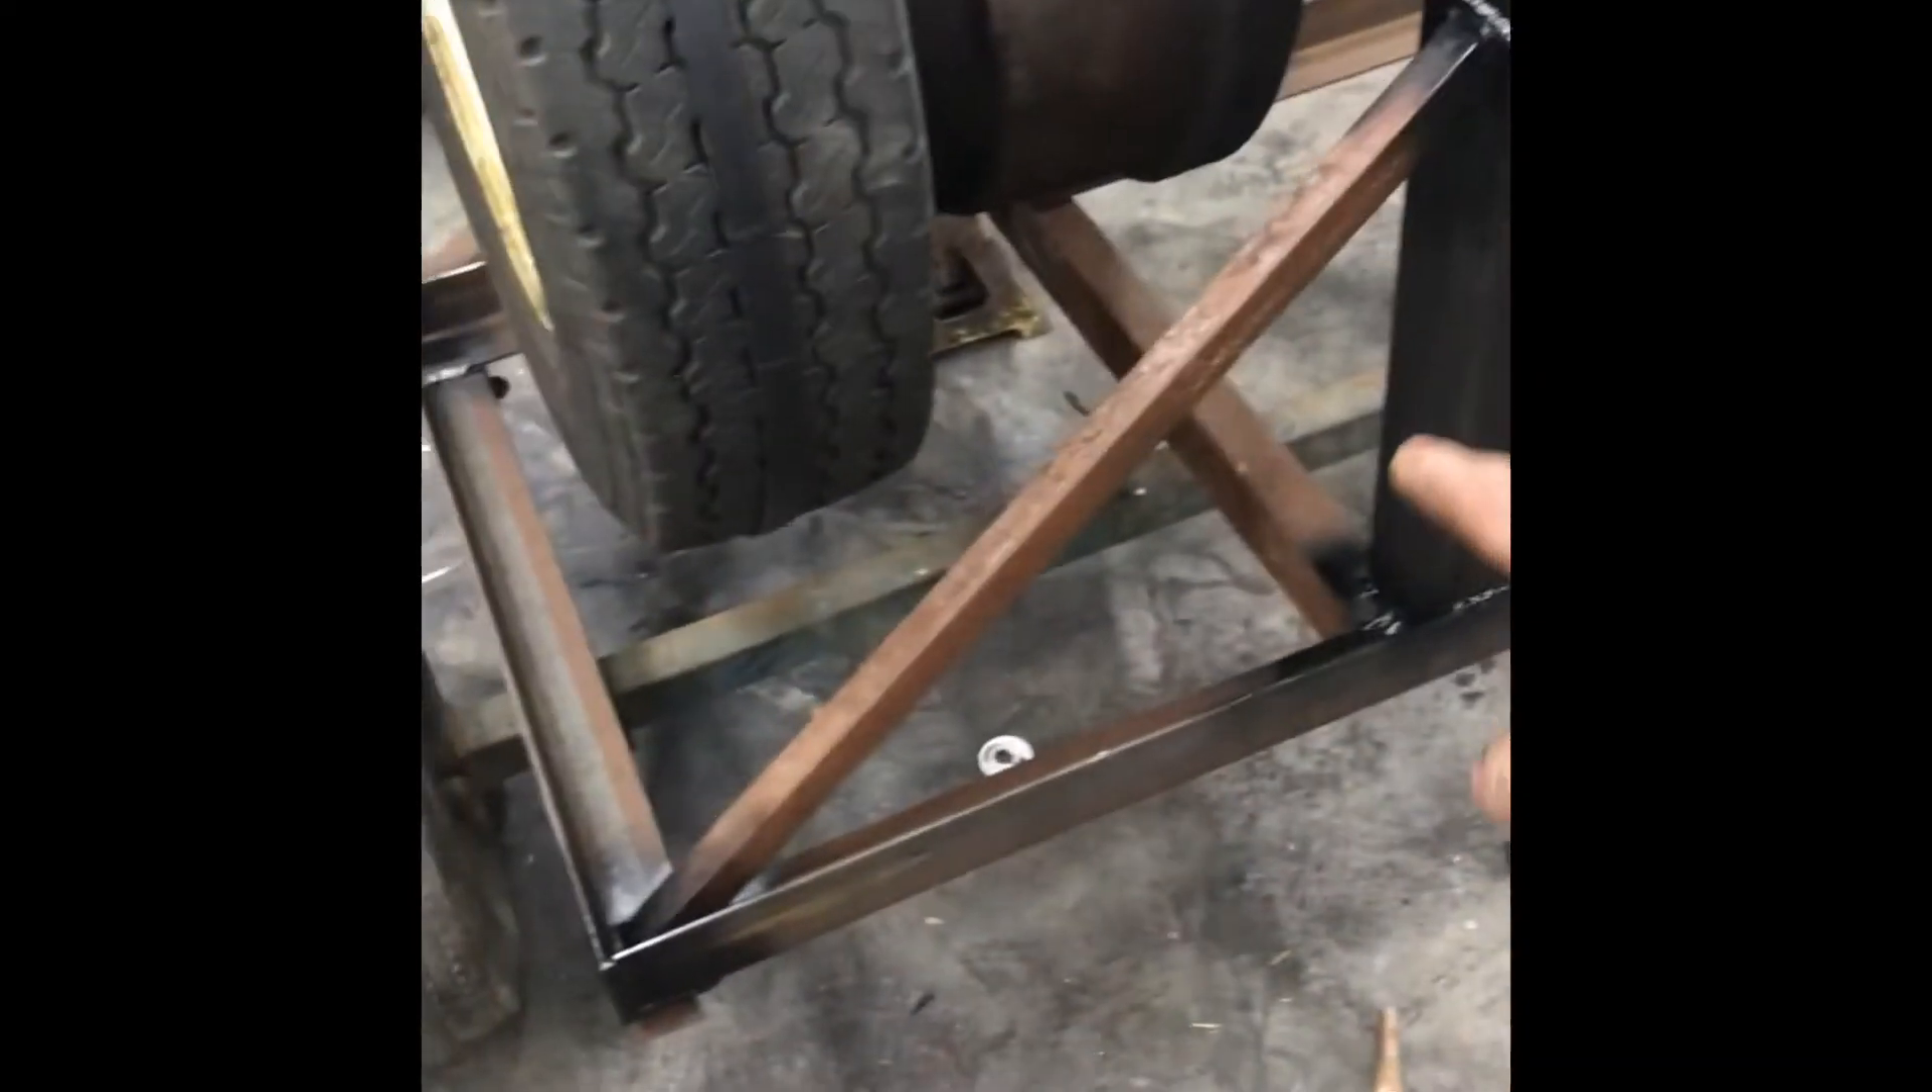Okay, I got the trailer built, got my triangulation braces put onto the back side.